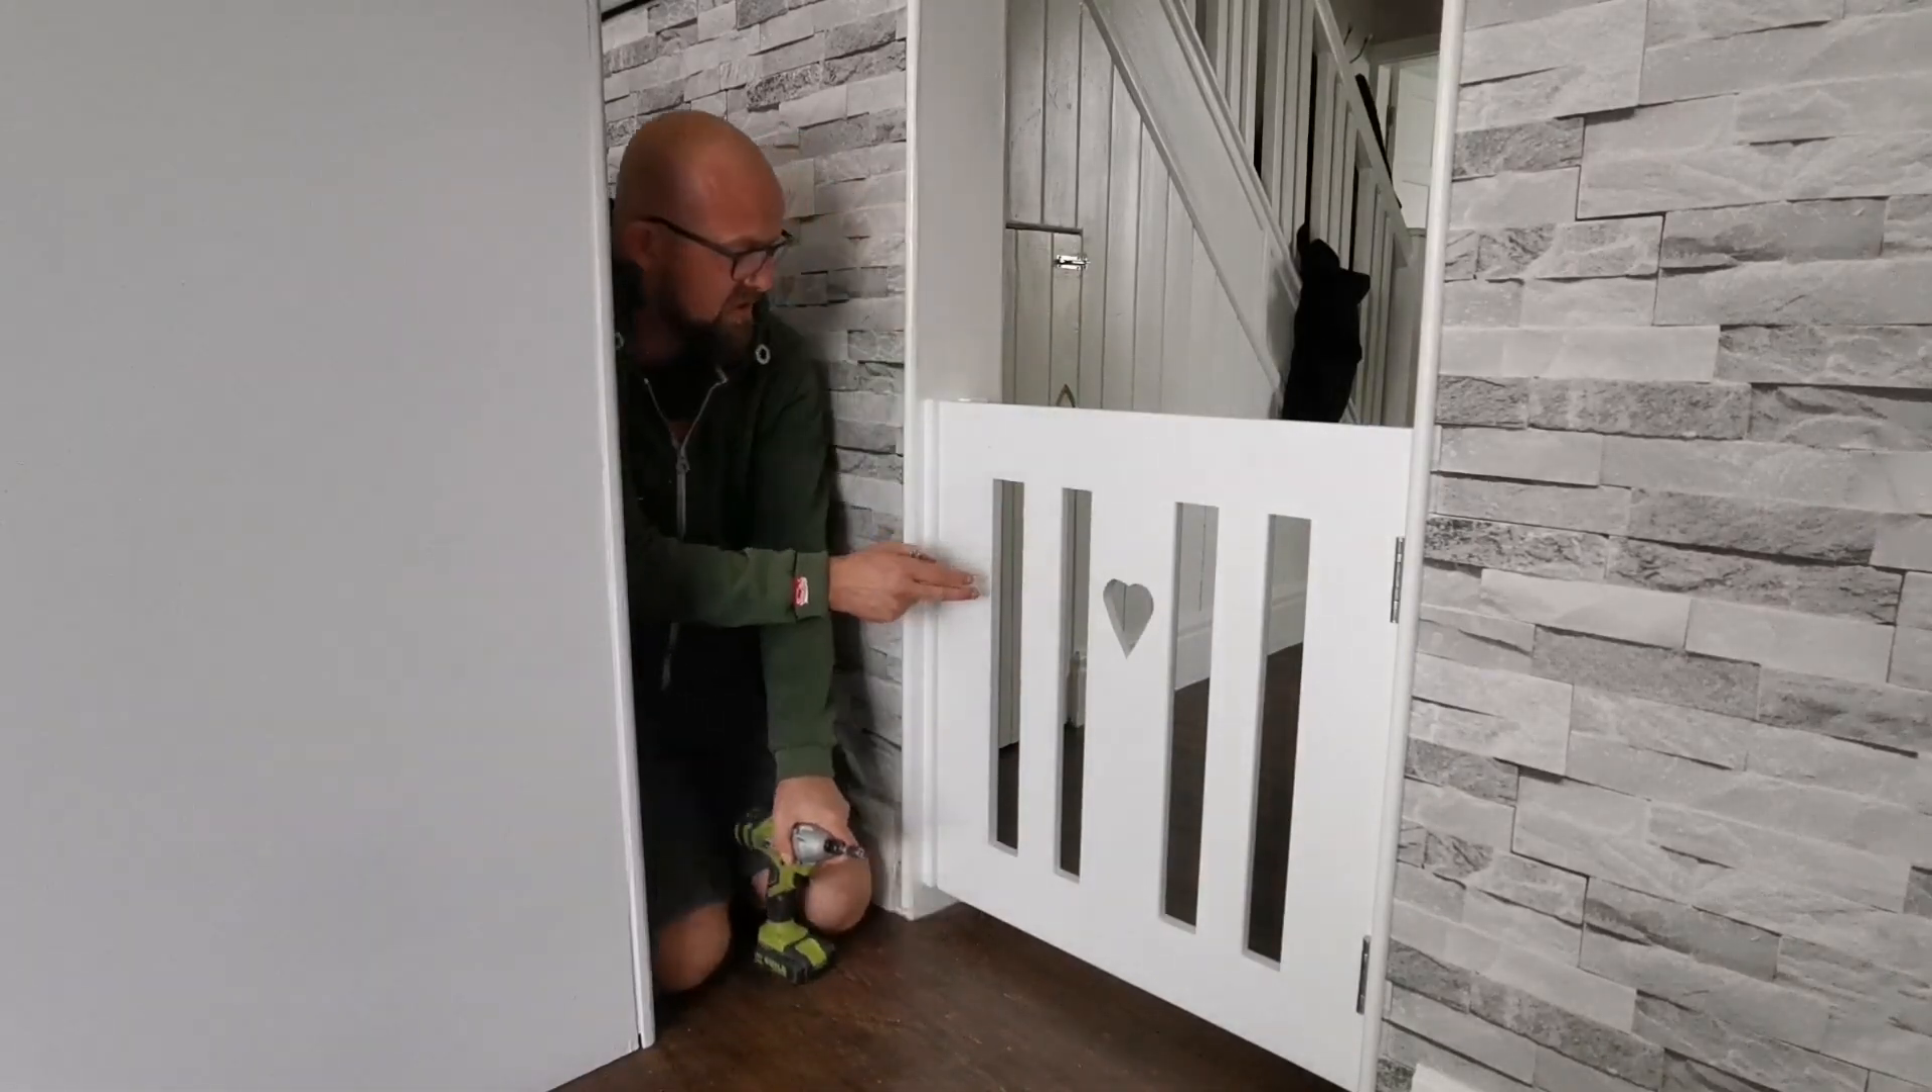I've got the gate up now.